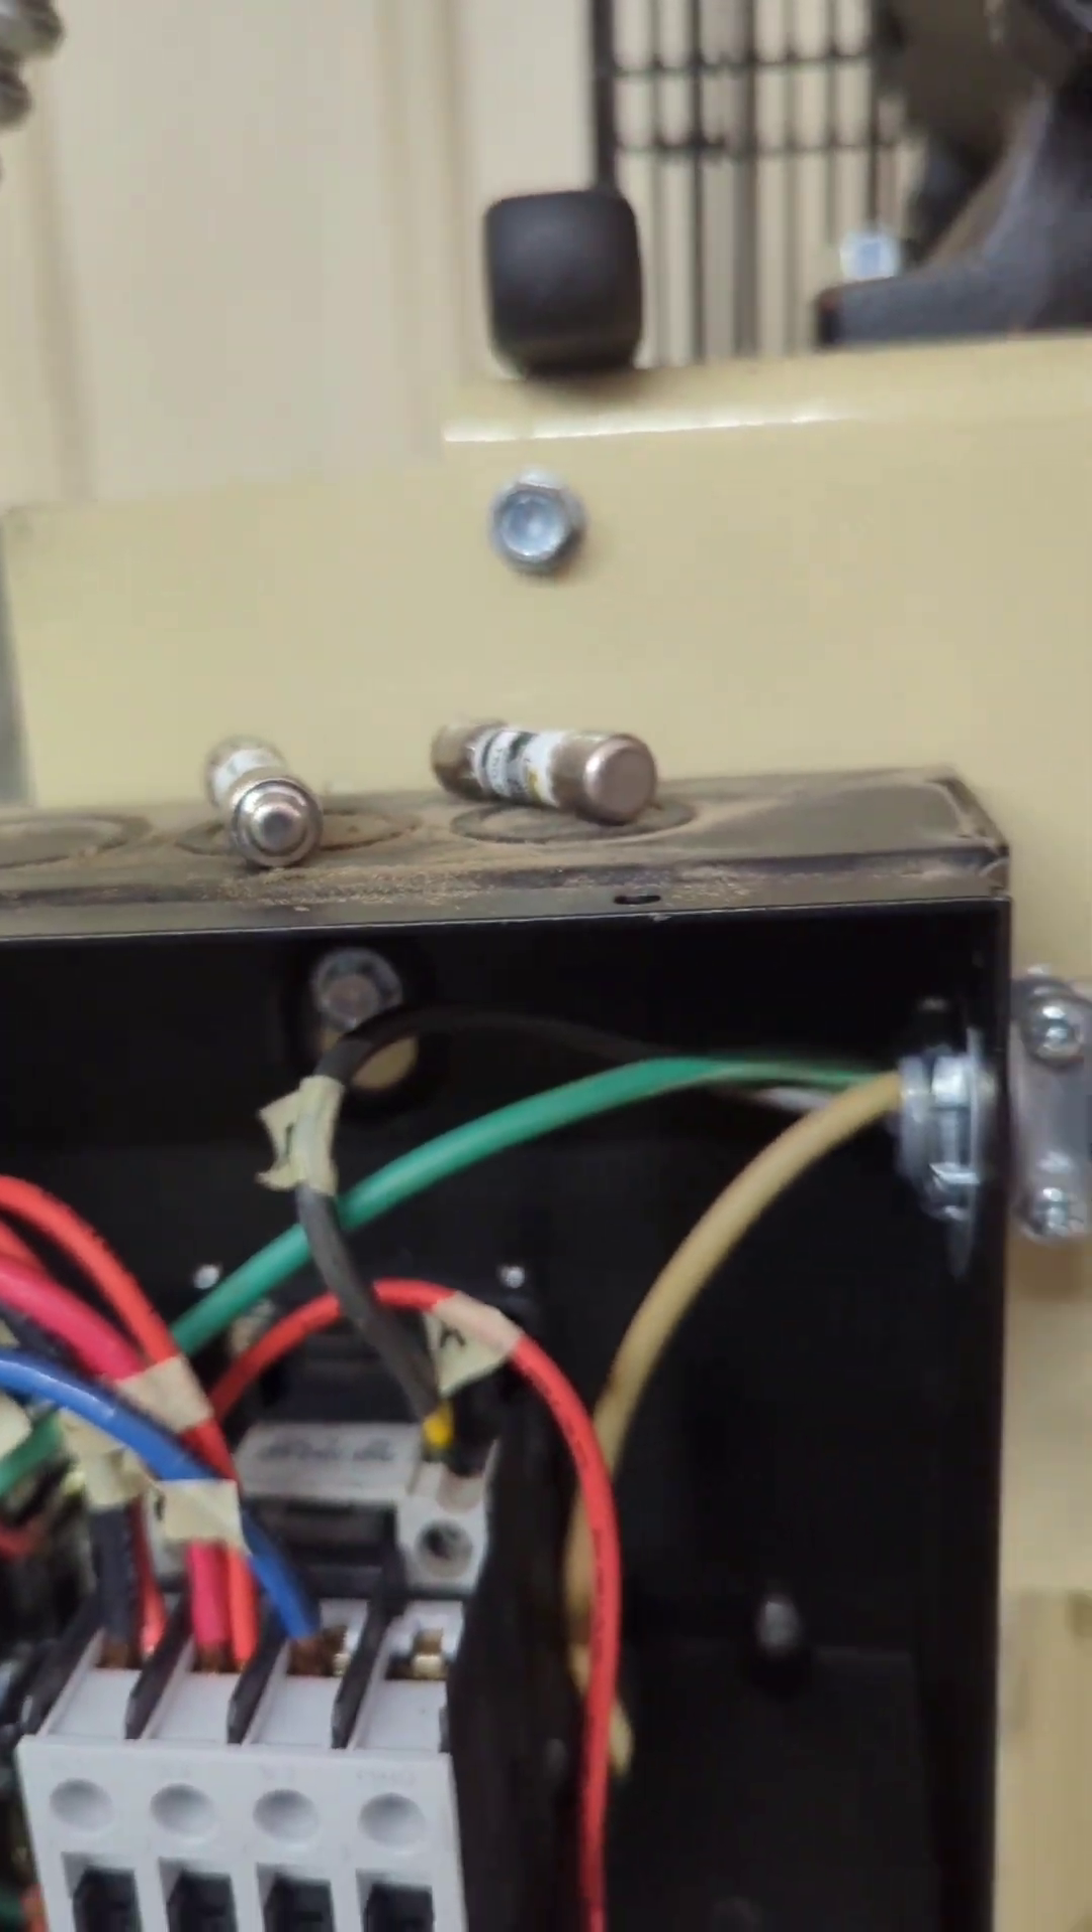Now The Next Thing Is We Just Got To Put These Fuses Back On And I Just Want To Make Sure The Fuses Are Good.